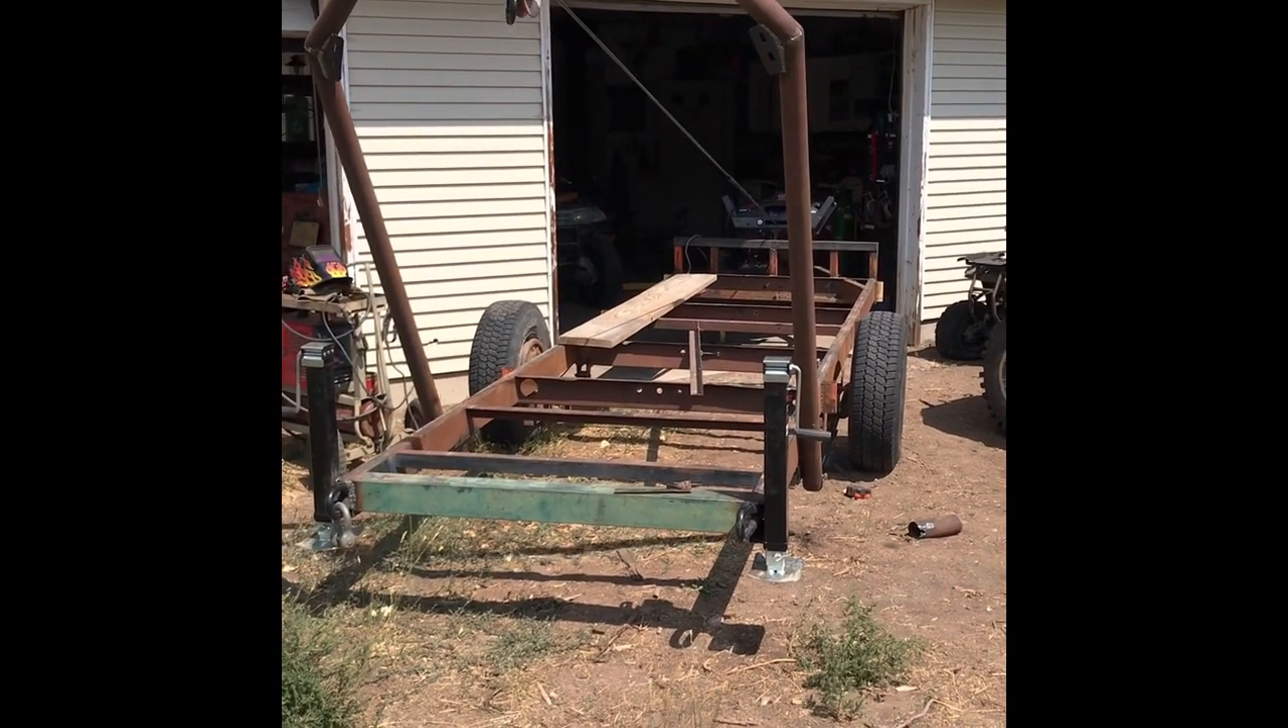Okay notice i fabricated or welded those jacks on the back.